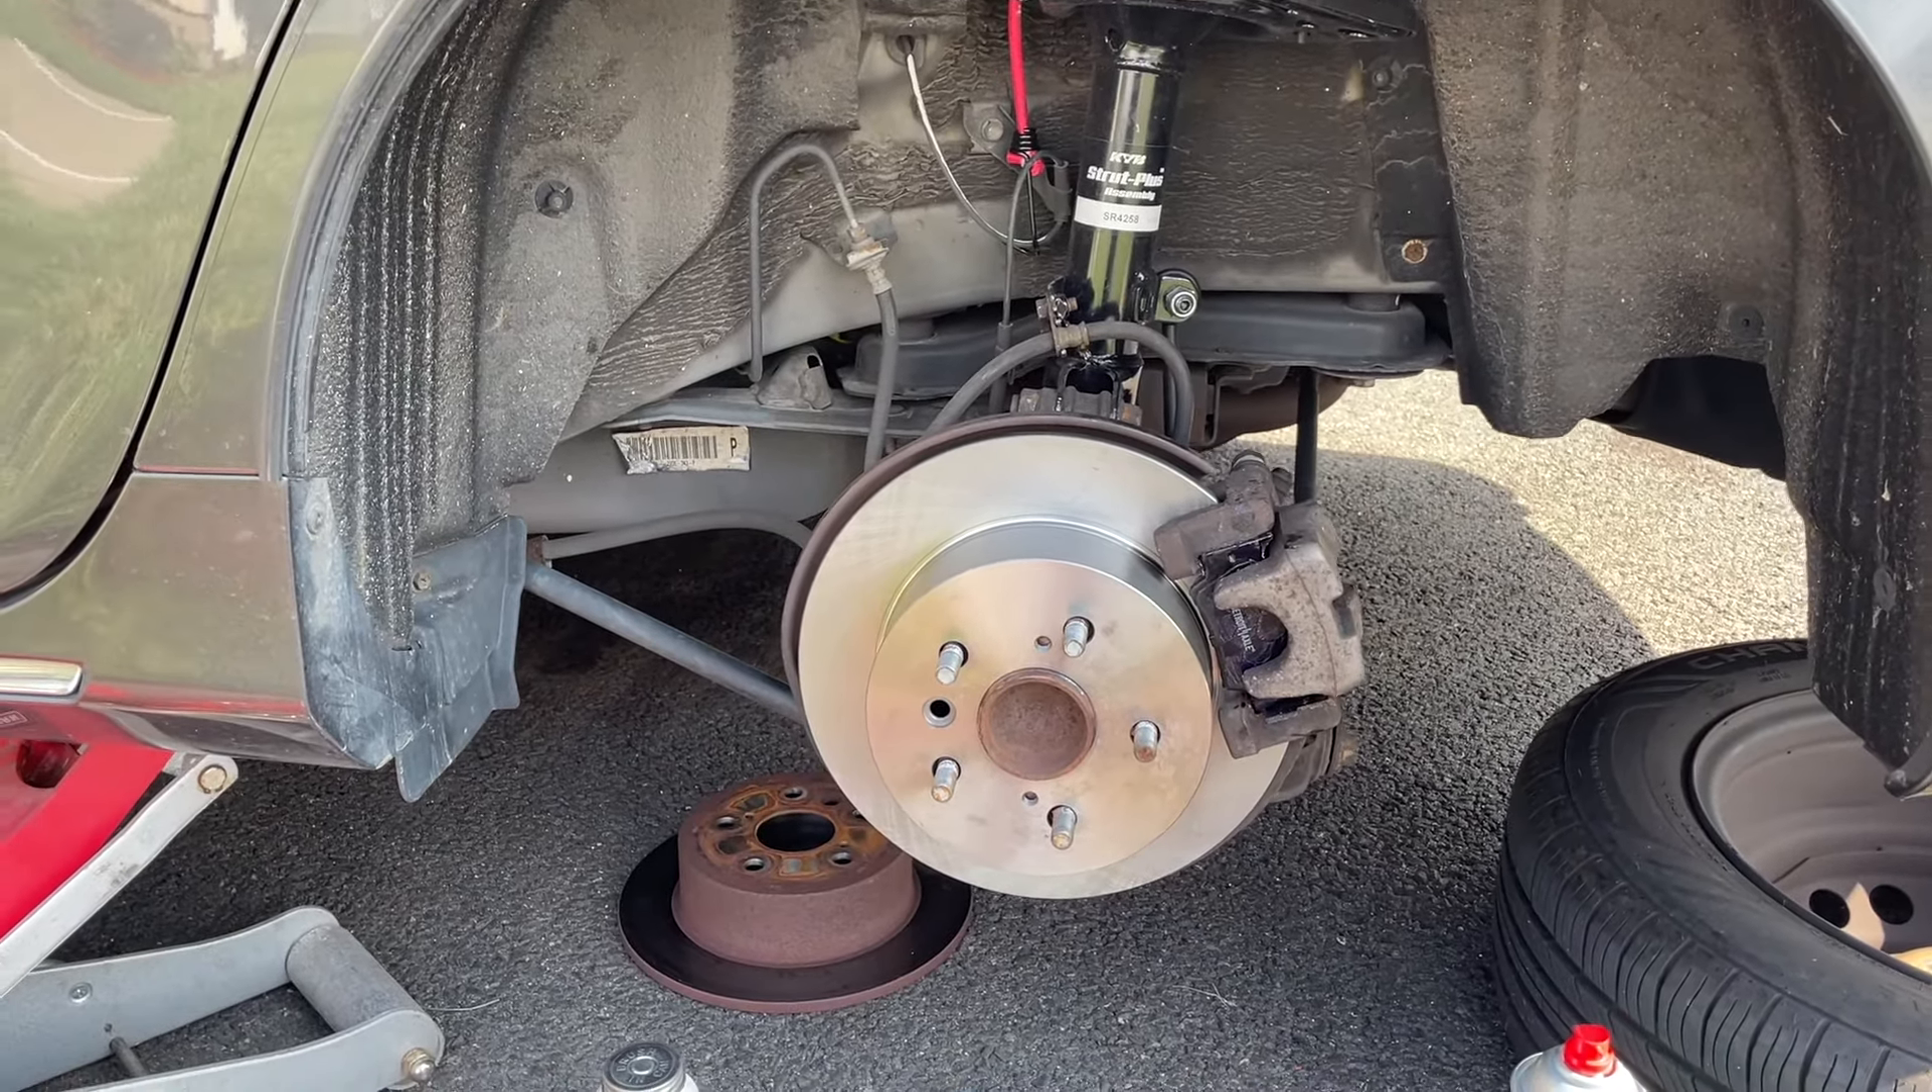Now we just got to put the wheel back on.